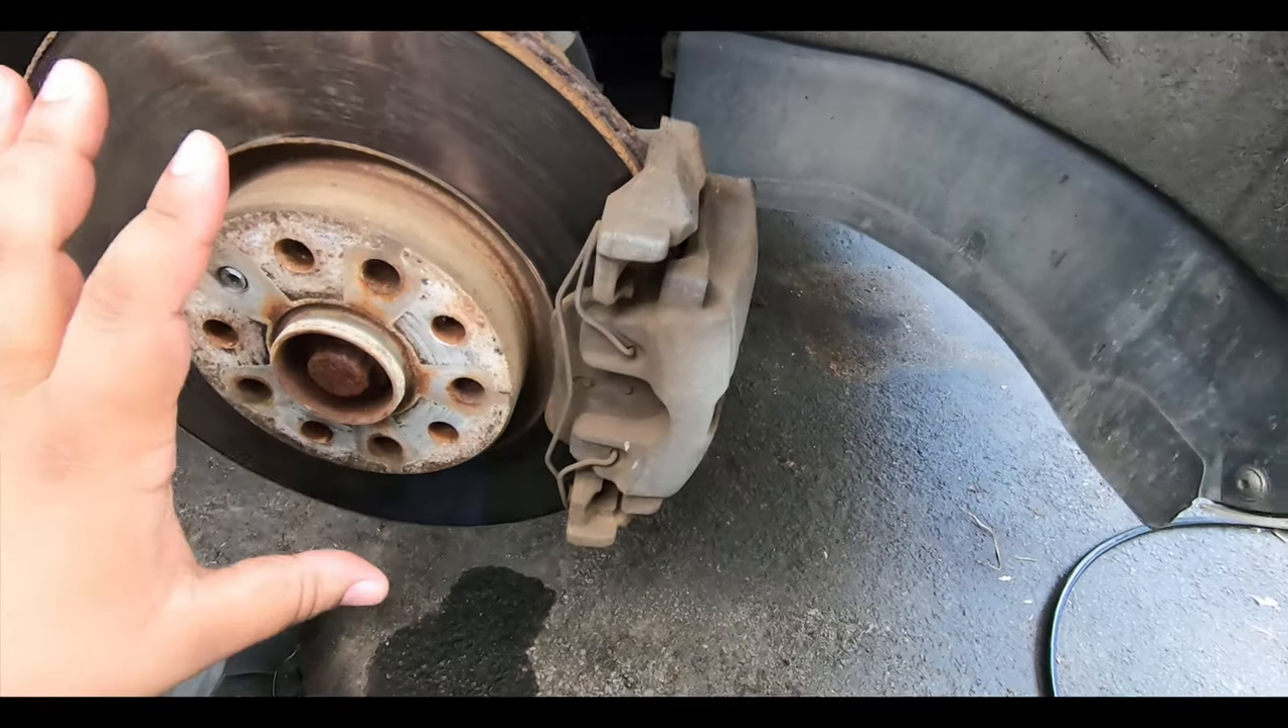All right guys so we got the wheel off now we got to work on getting the caliper bolts off.